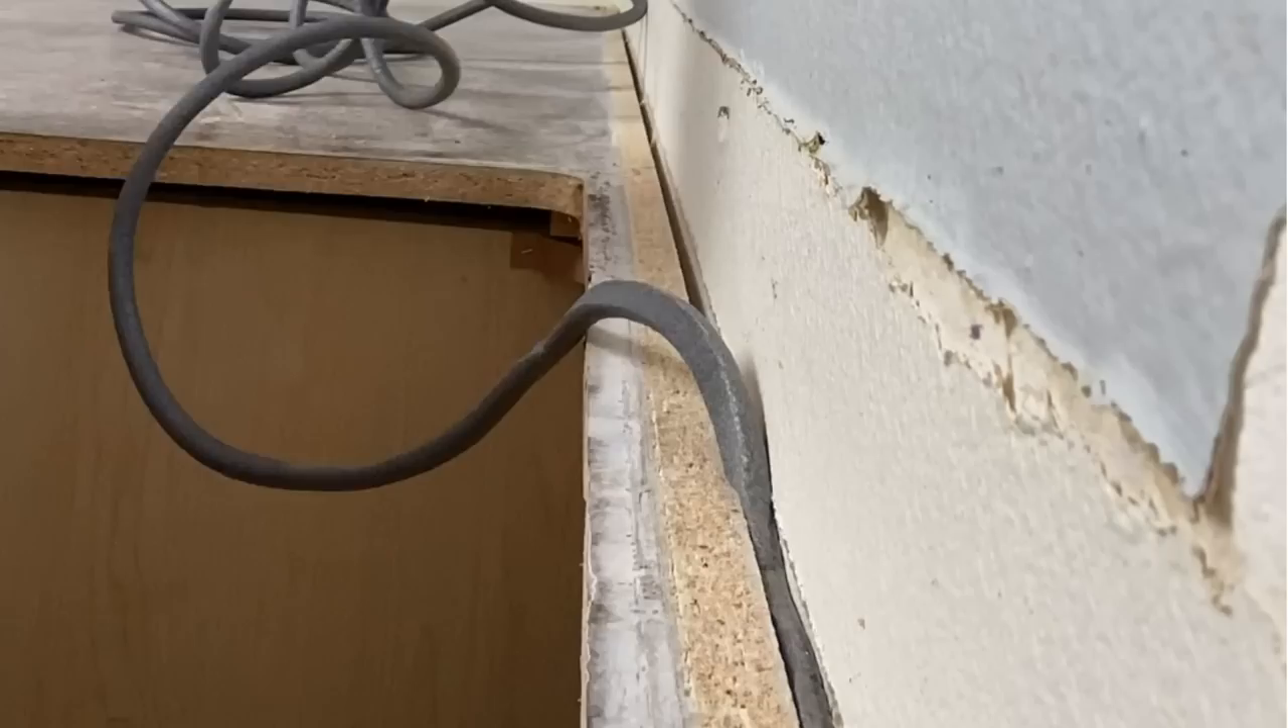Next, I was left with this little gap behind the cabinet where I had cut off the backsplash.